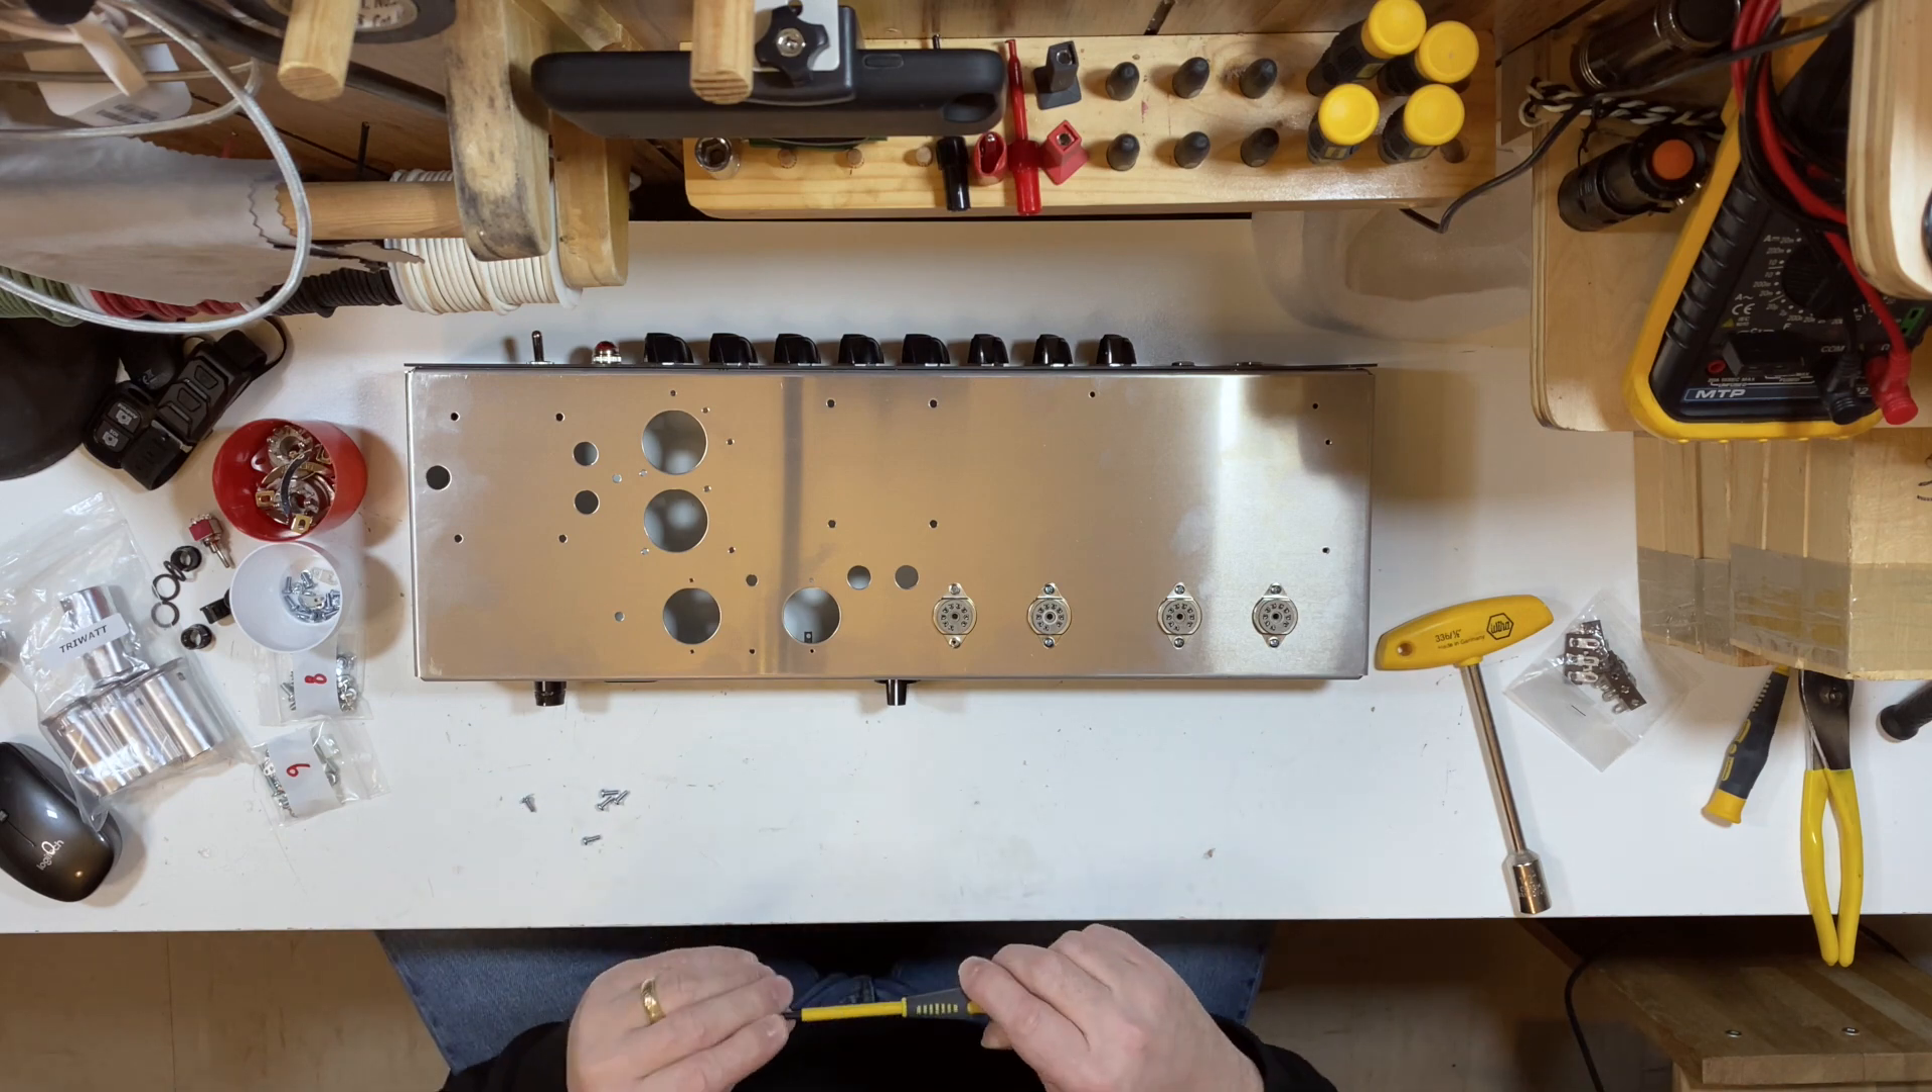This is essentially all the preamp section, sockets for the preamp section. So we've got those mounted.